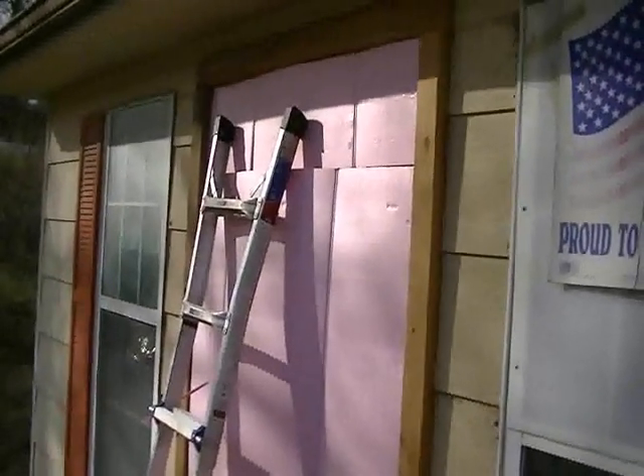Okay, I got the pink board up here now.